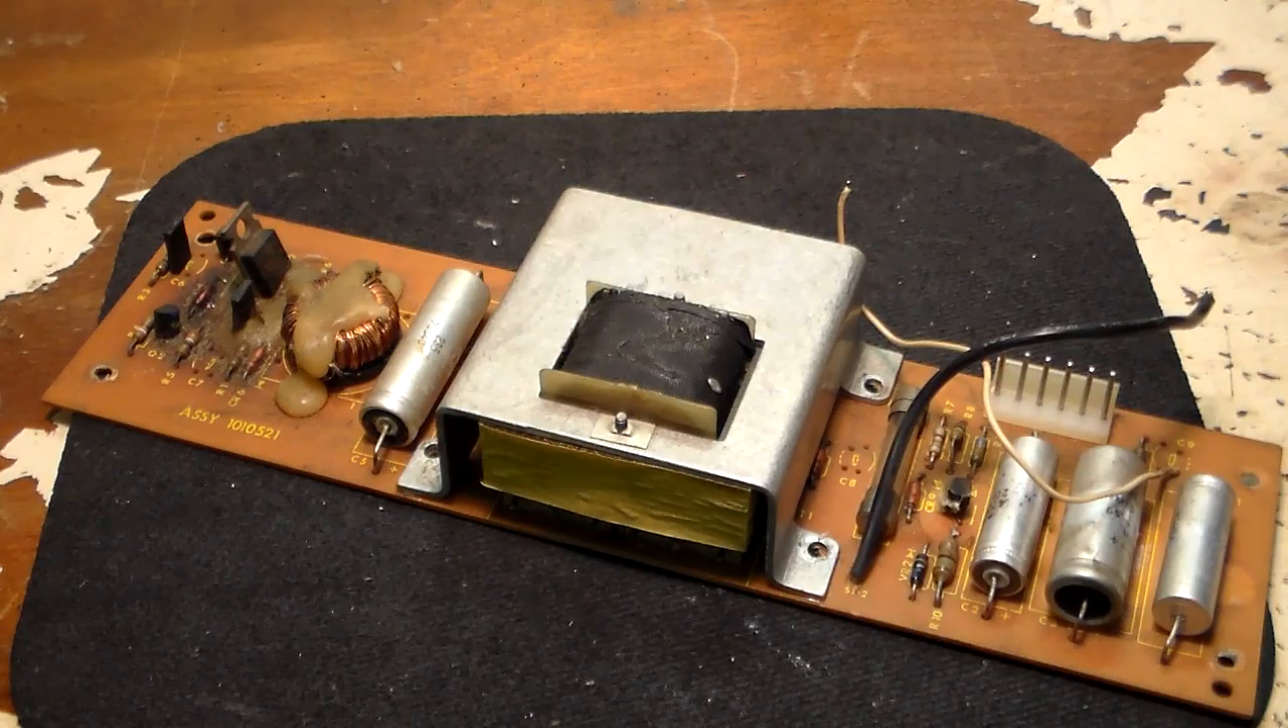All right, I got the board out.